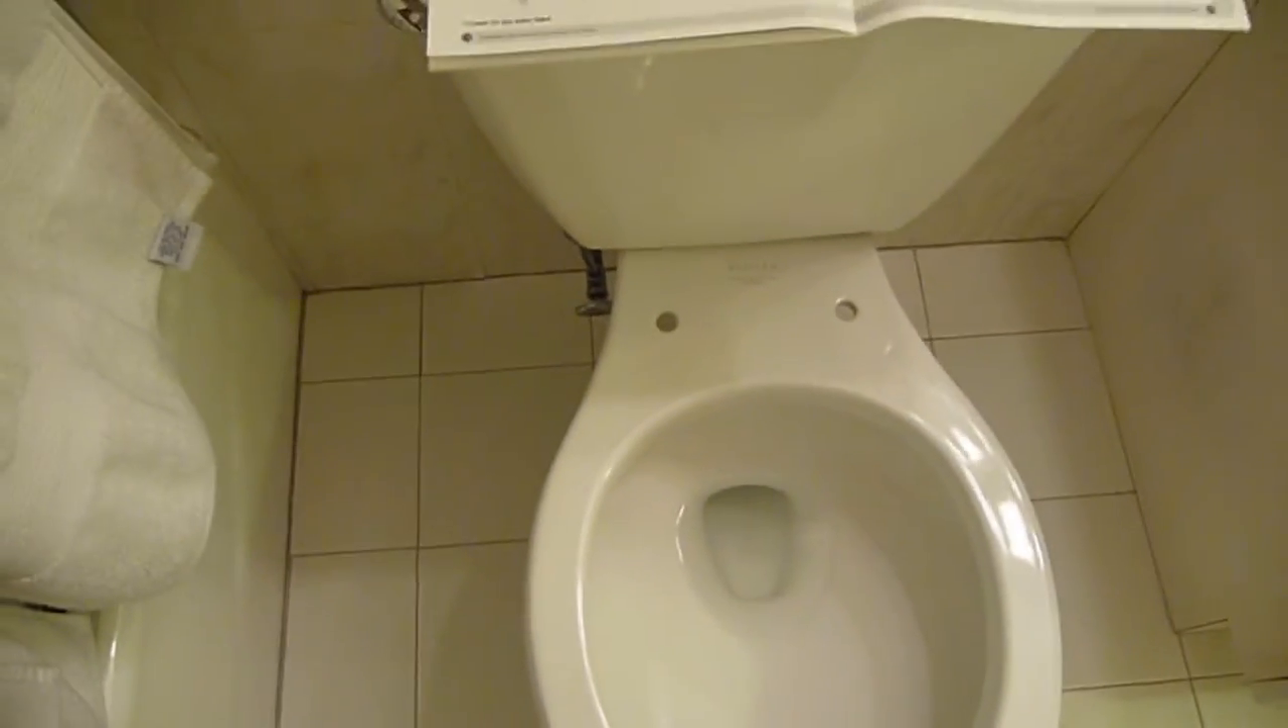I just removed the existing seat and the lid.